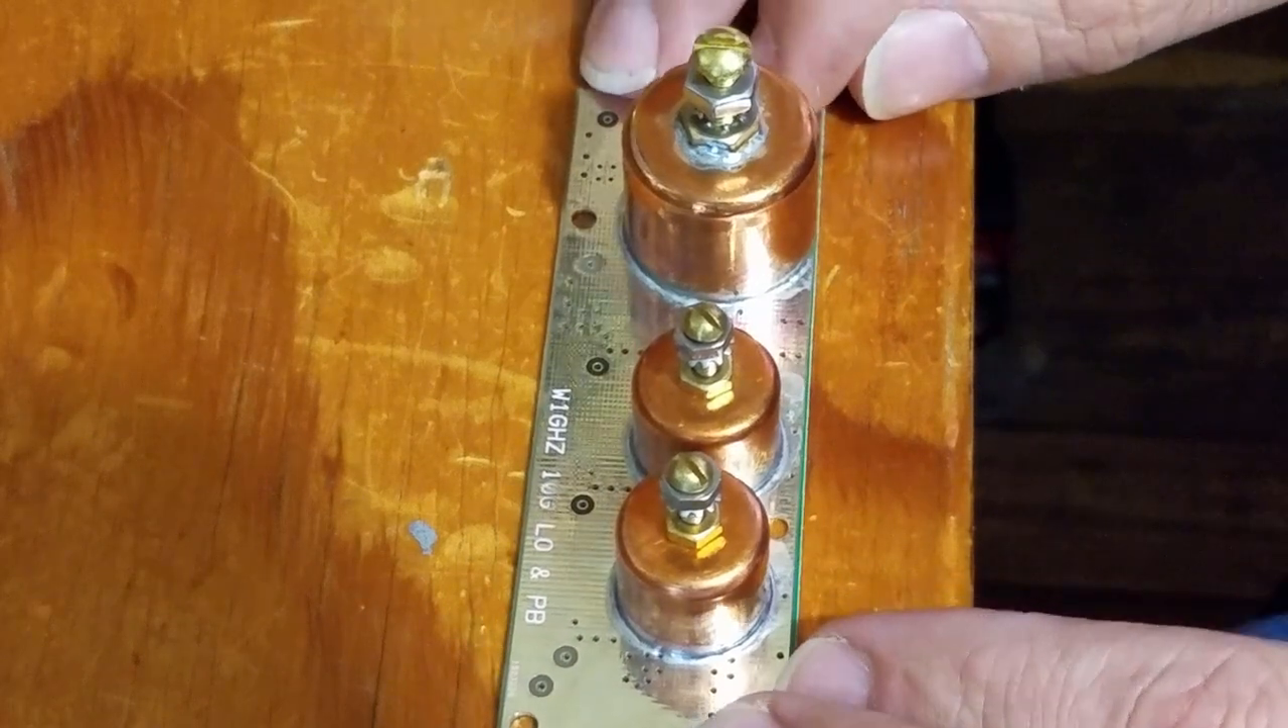Here's the final step of soldering for these pipe caps you've got the tuning screws in place and I've got an extra or a brass nut that I've put on top of each pipe cap to provide extra thread for these tuning screws.